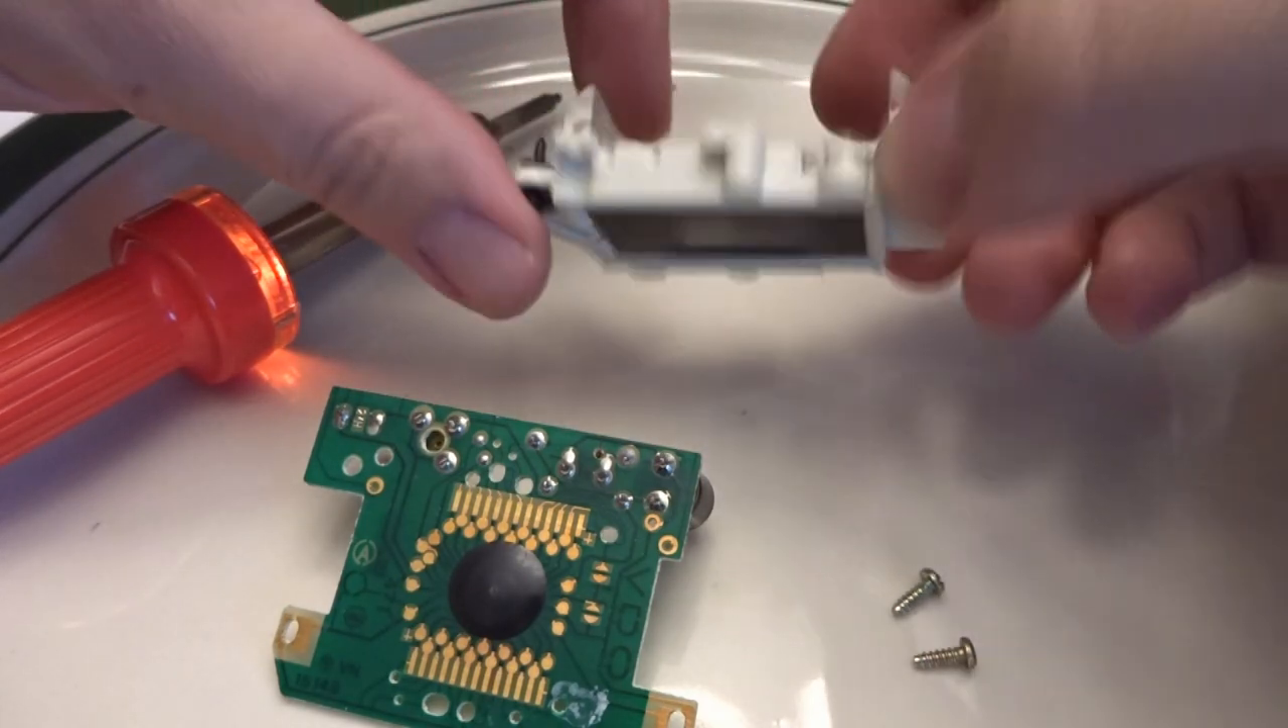So I have pulled away the screen section away from the circuit board.